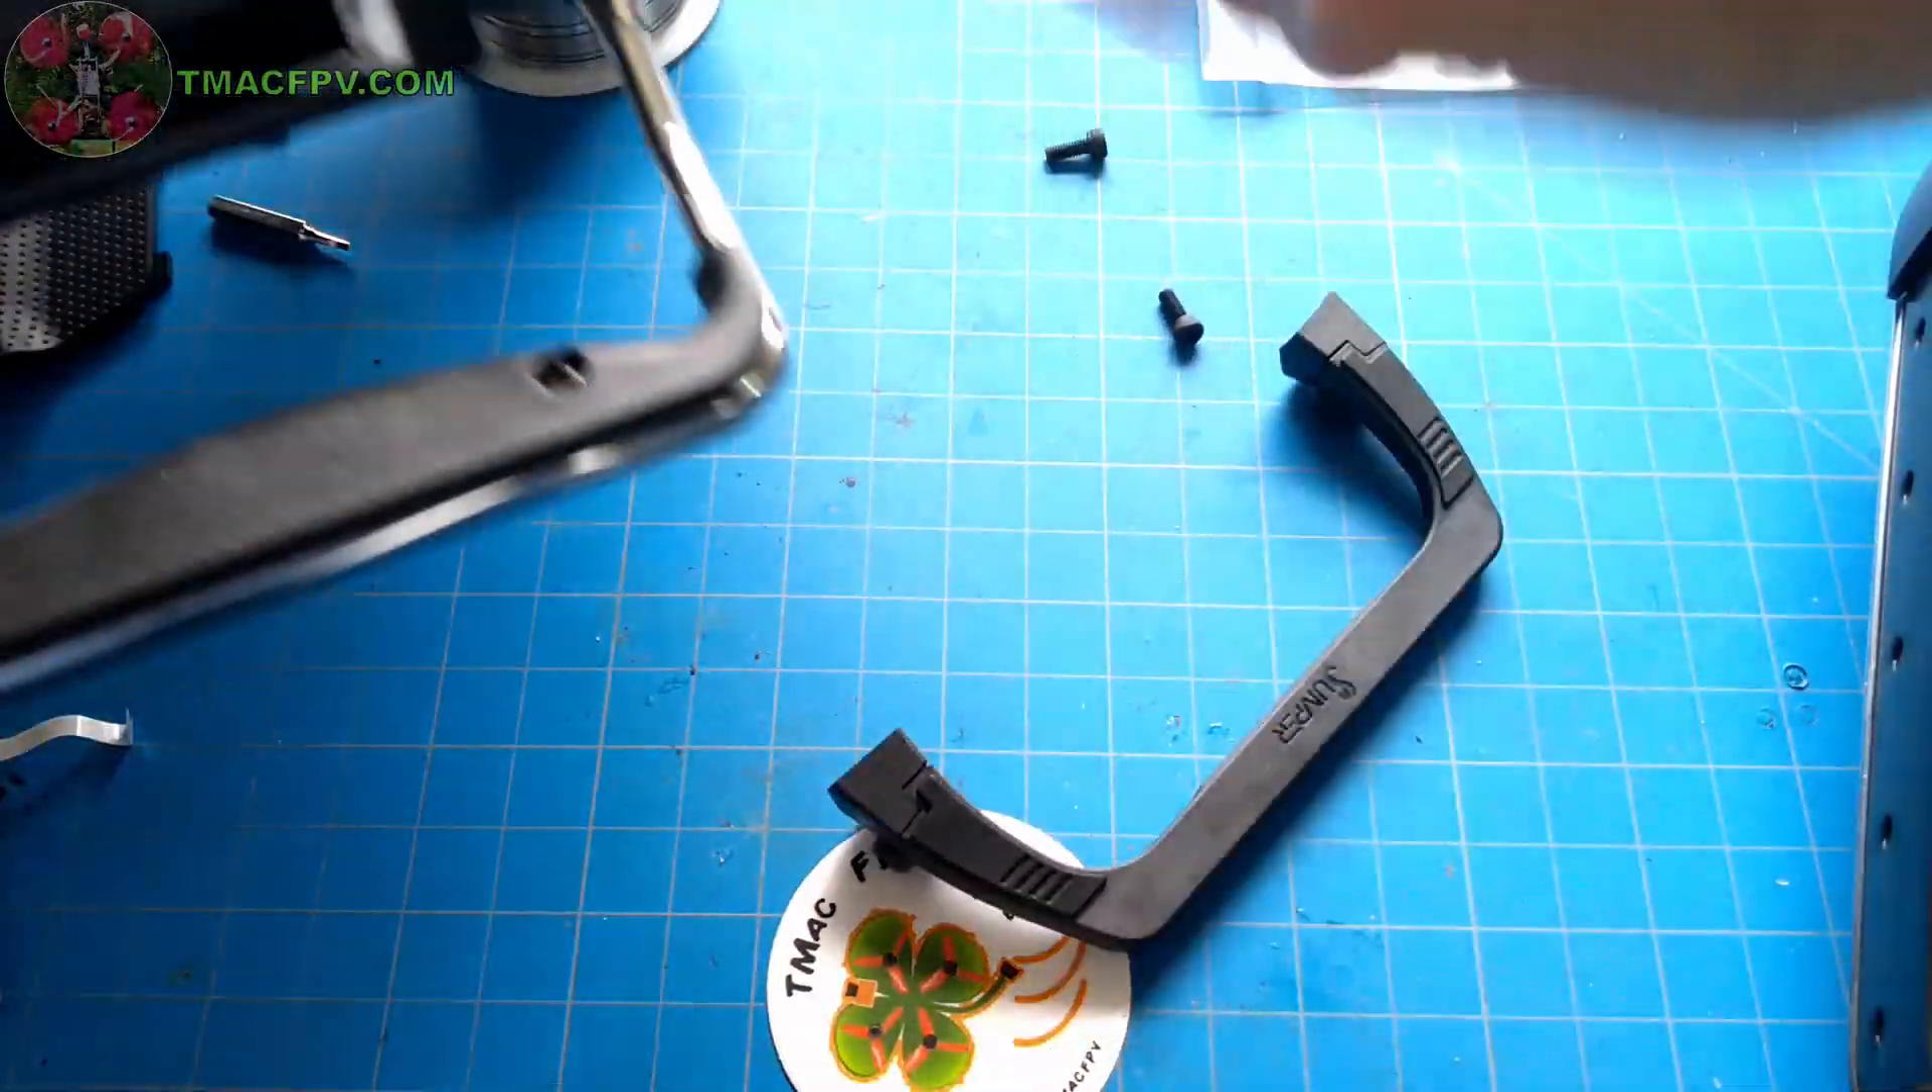All right, we've removed the handle off the back just by loosening up these two screws and we're going to reinstall this foldable handle.